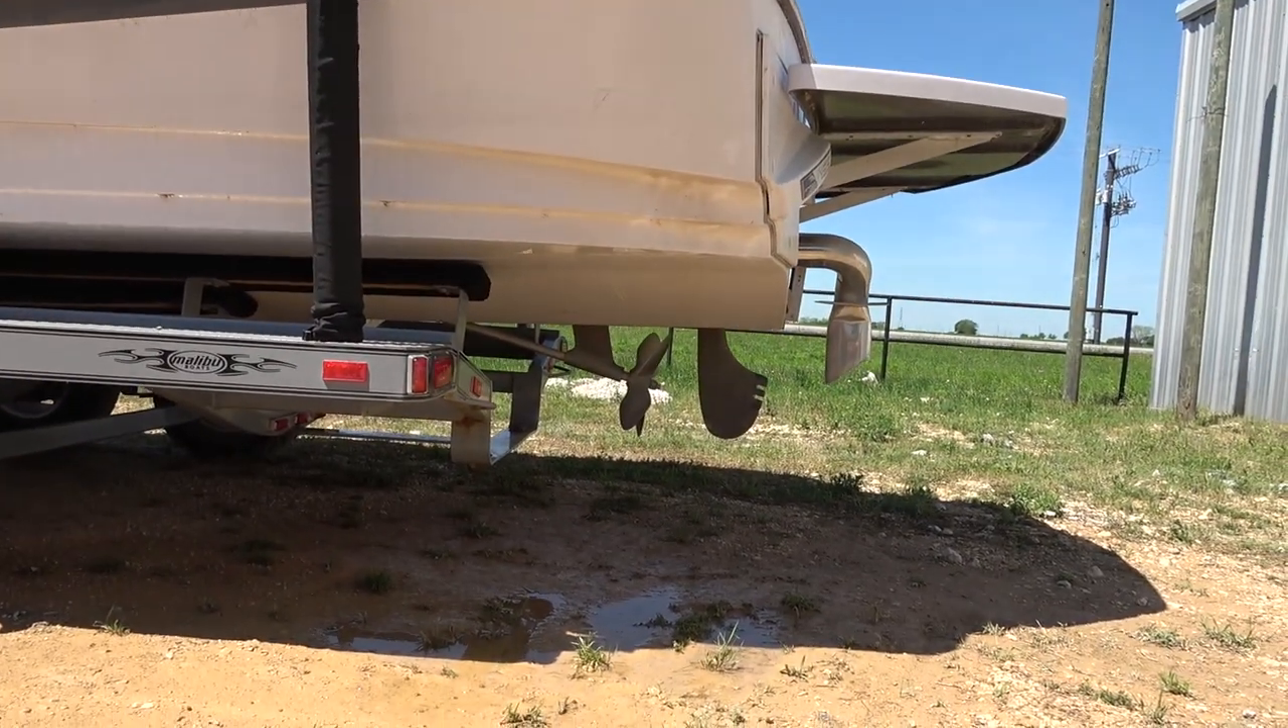Look how much boat is hanging off the trailer.